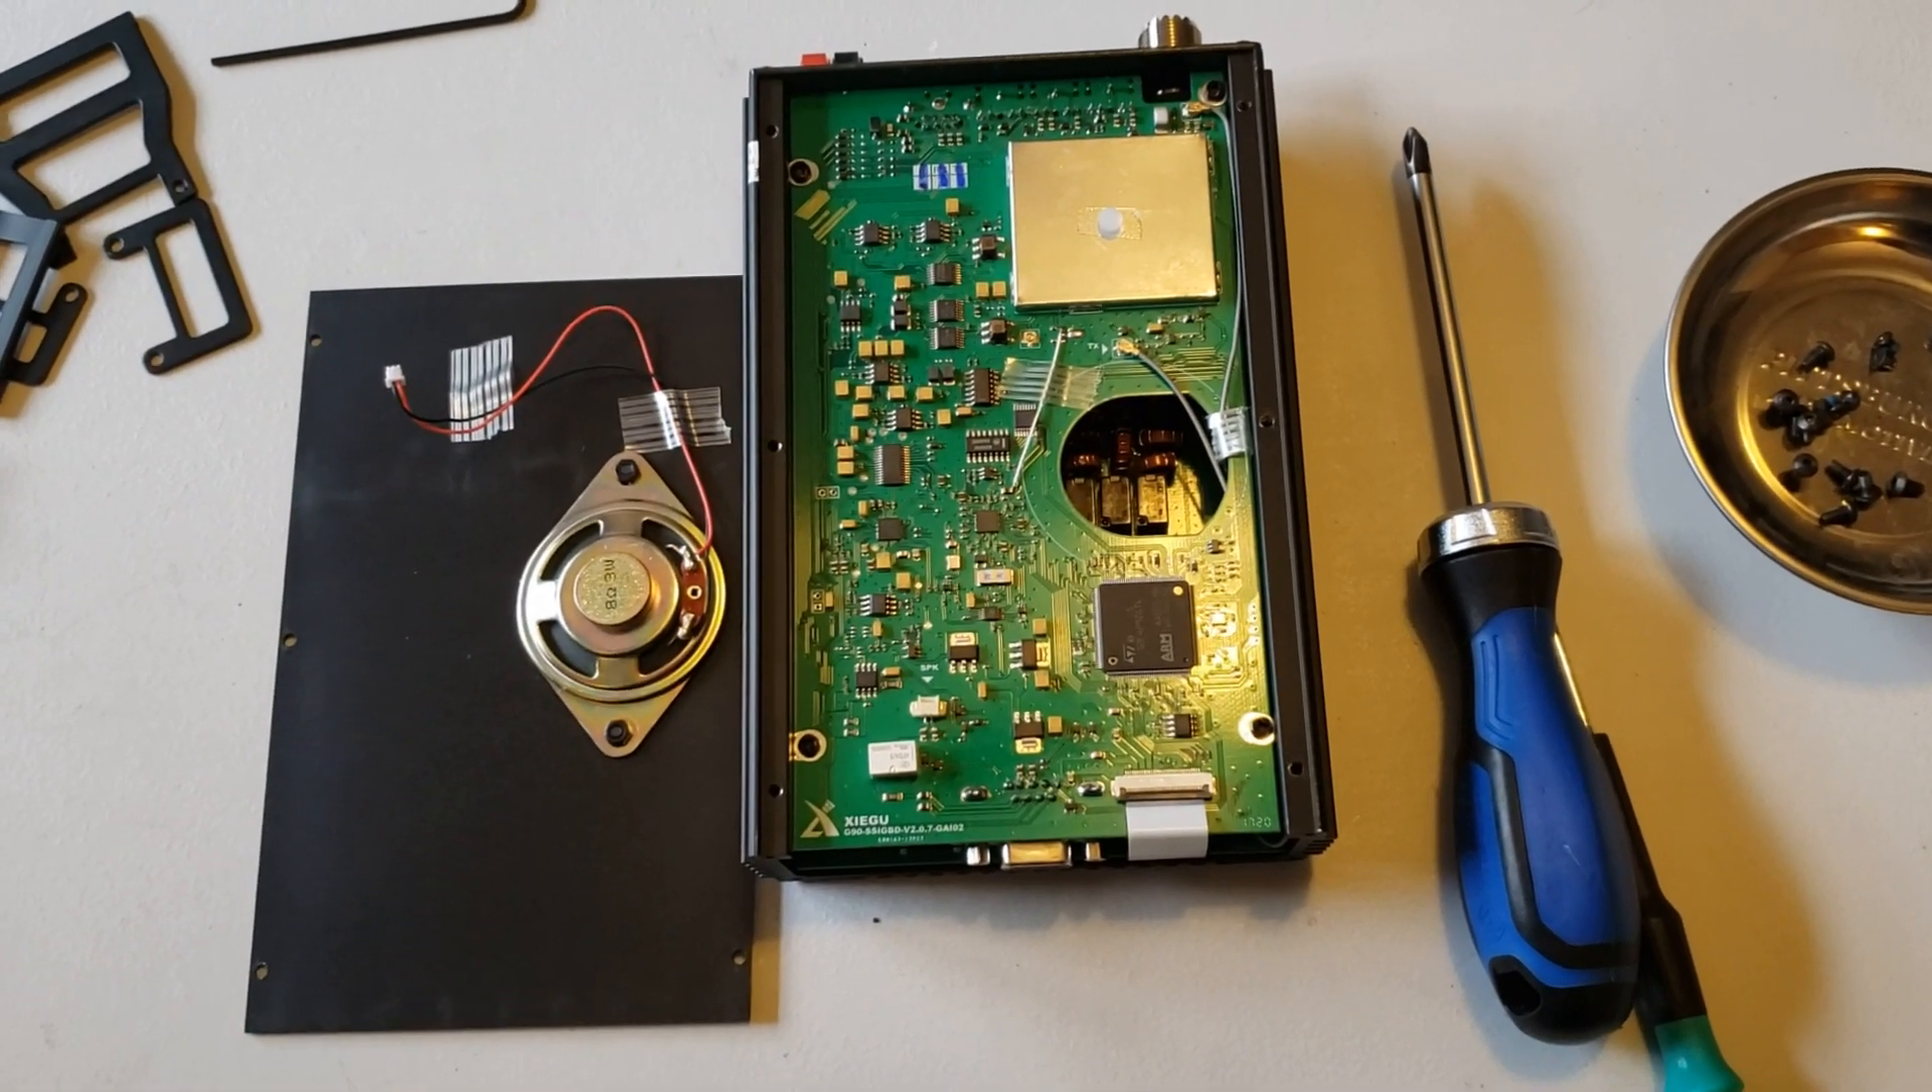Here we are now with the top off.